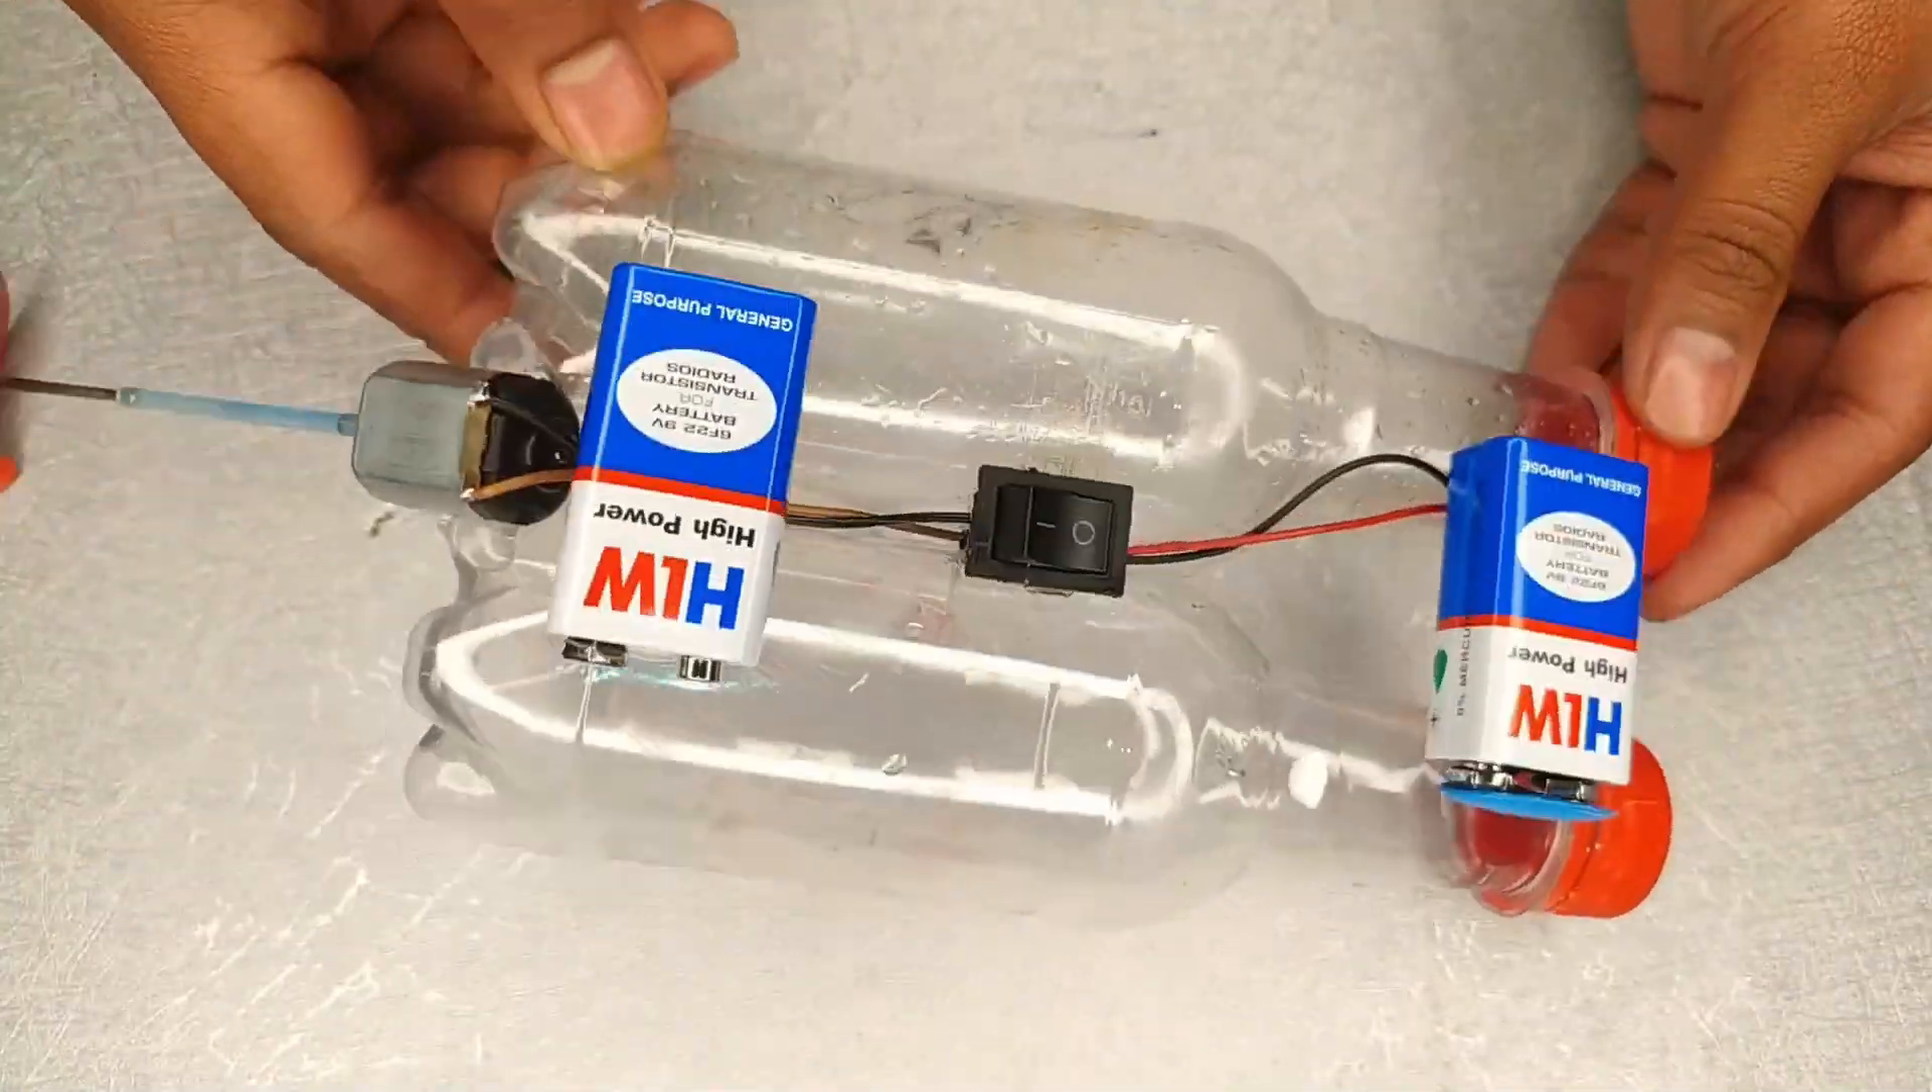तो यह देखिये battery लग चुका है।